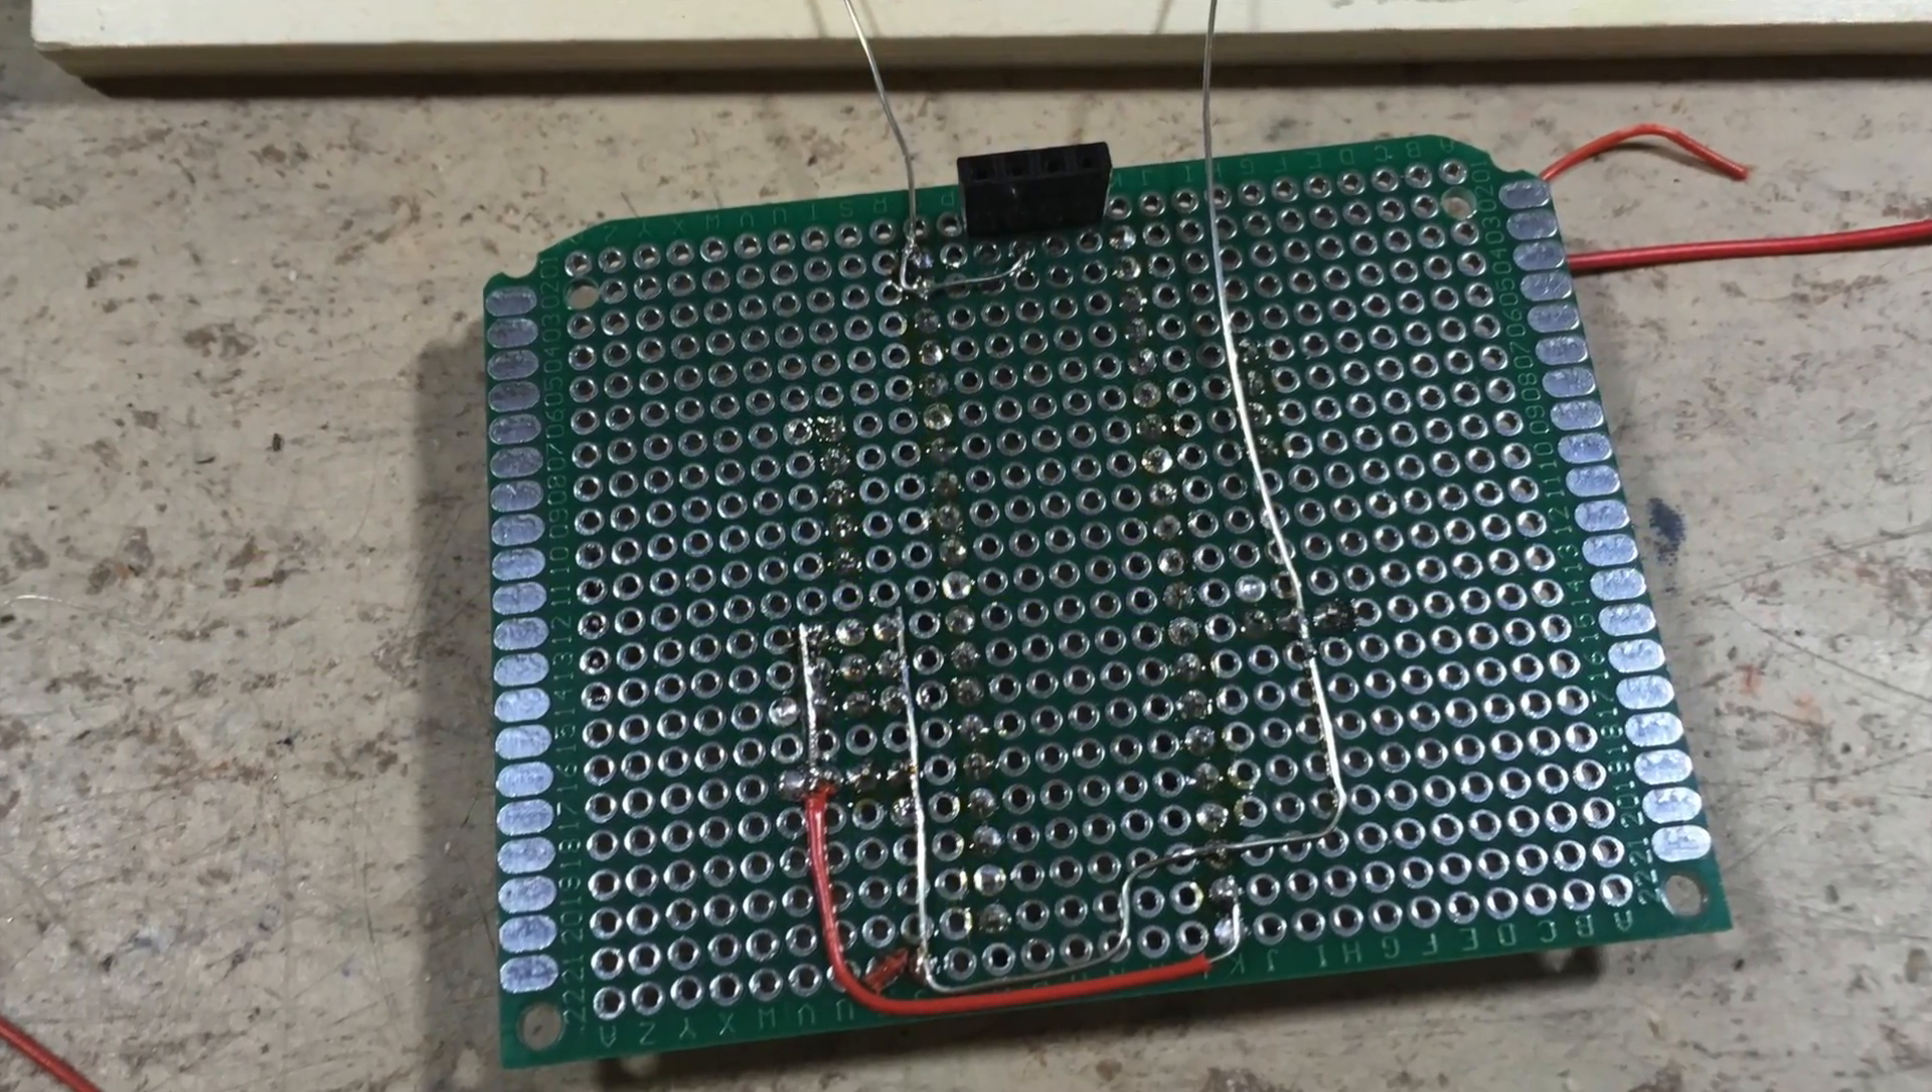Here you can see the wiring in progress.